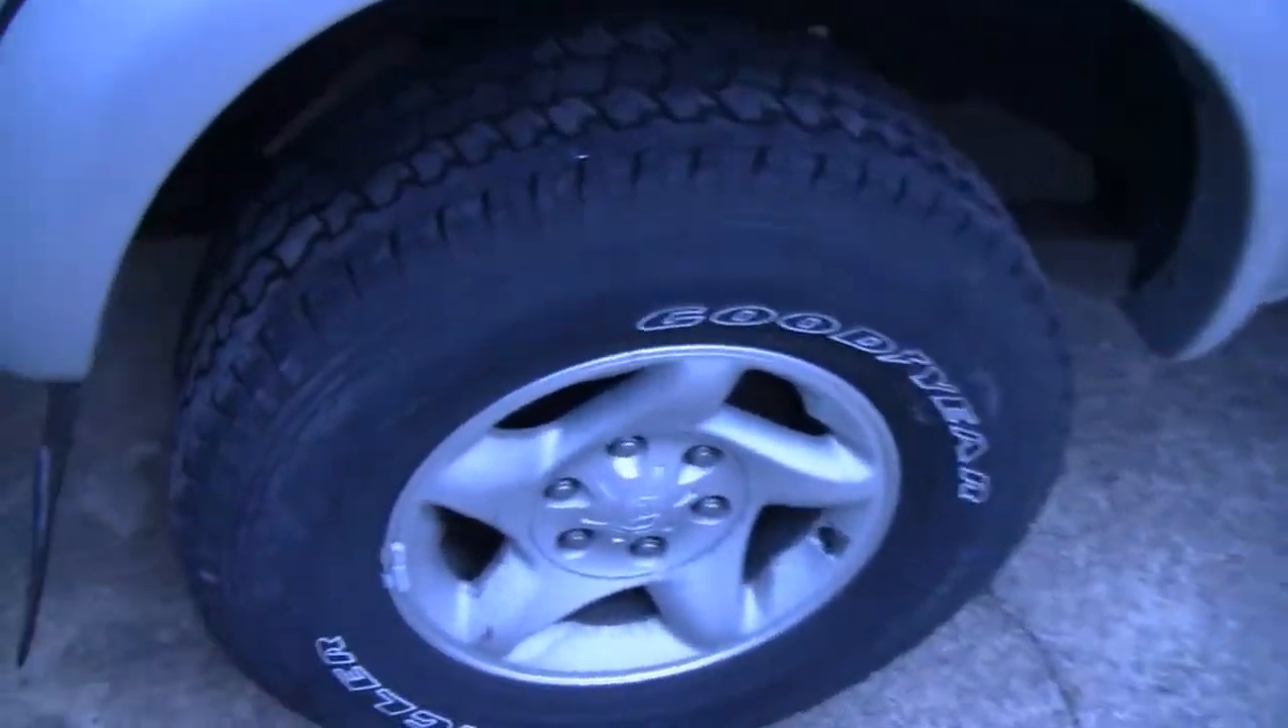Got the tire on. I filled it up with air. Got the right, correct pressure in it.